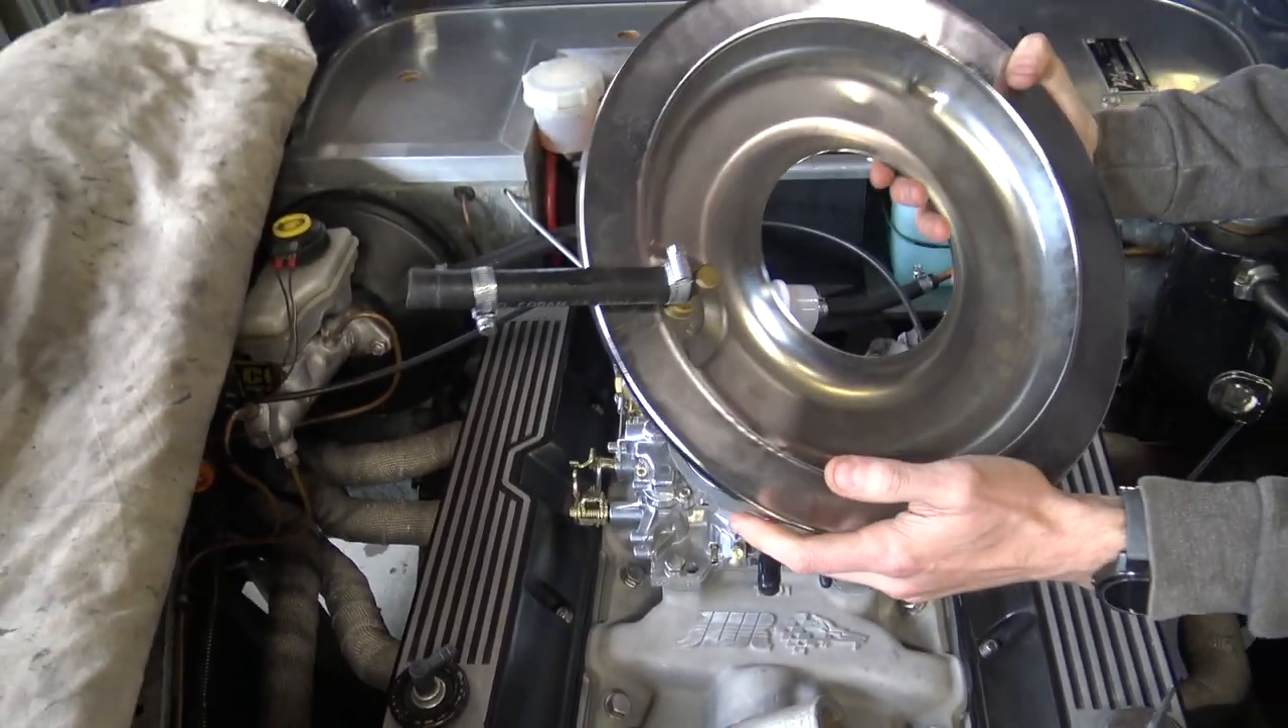So in terms of actually installing a carburetor, we're done with exception of the air cleaner.